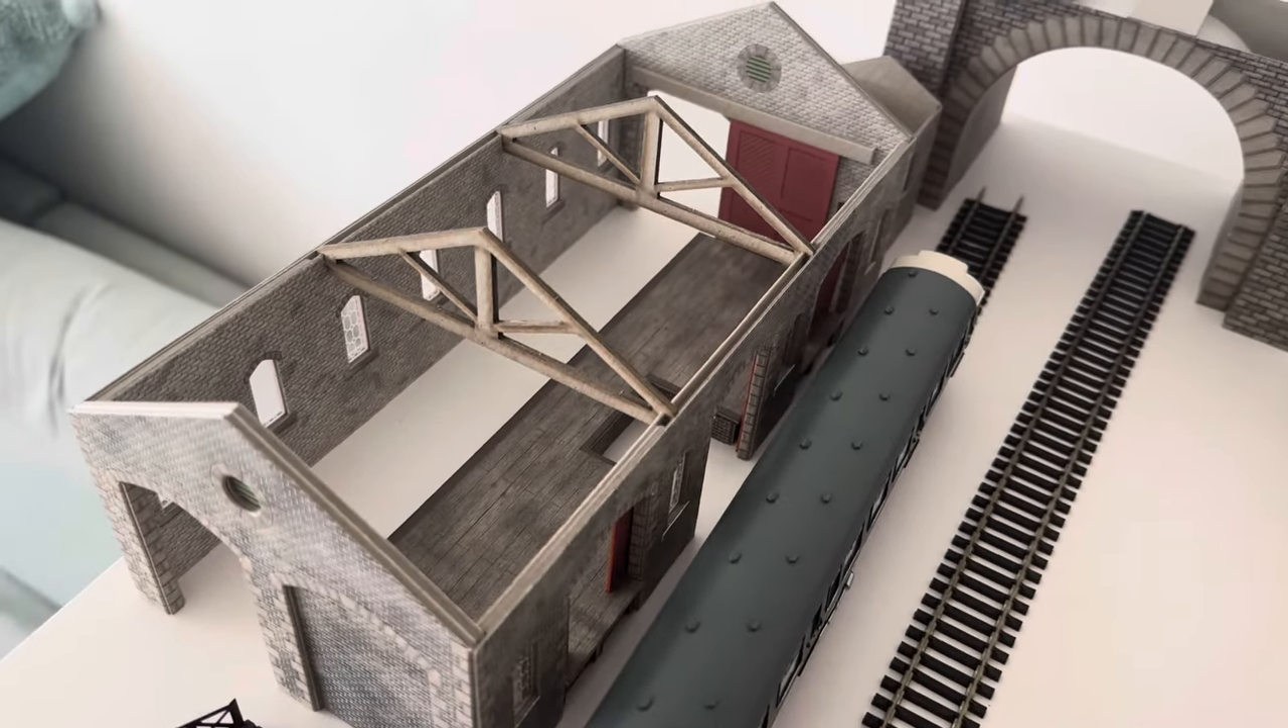So I've got my goods shed there with the roof off at the minute still because I'm planning on putting some lighting in.